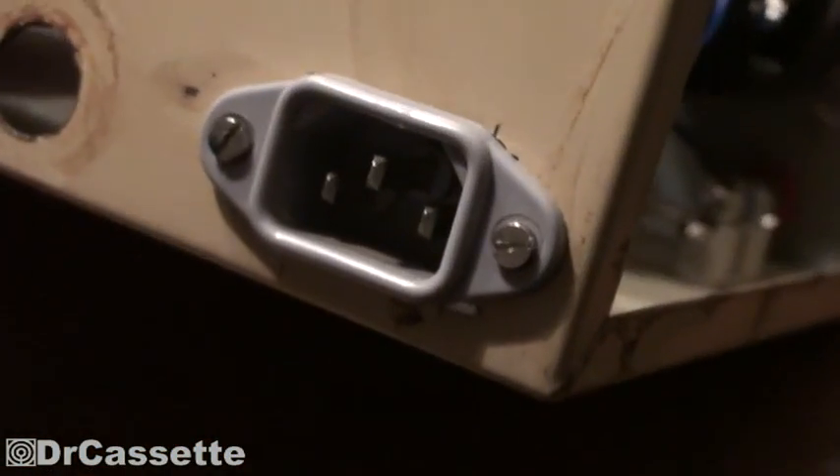The jack is in its place.